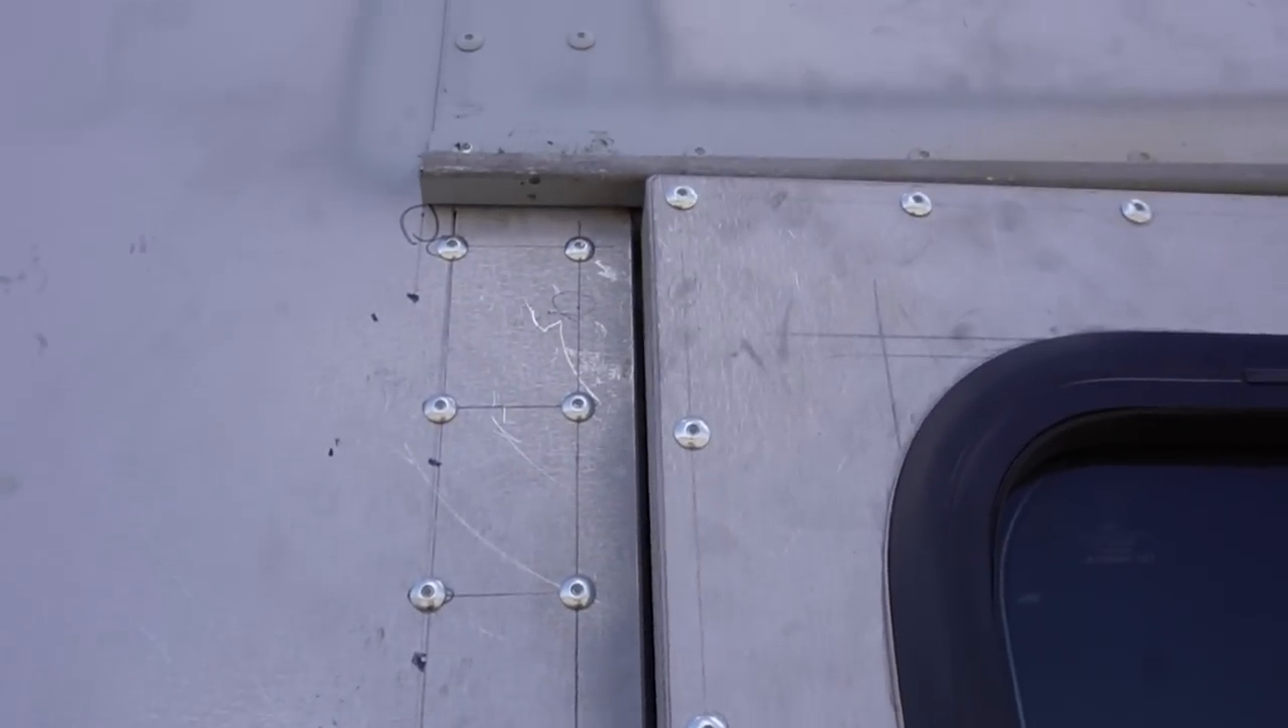Ty went ahead and got the rest of these rivets in here along the side so now we're totally framed in.